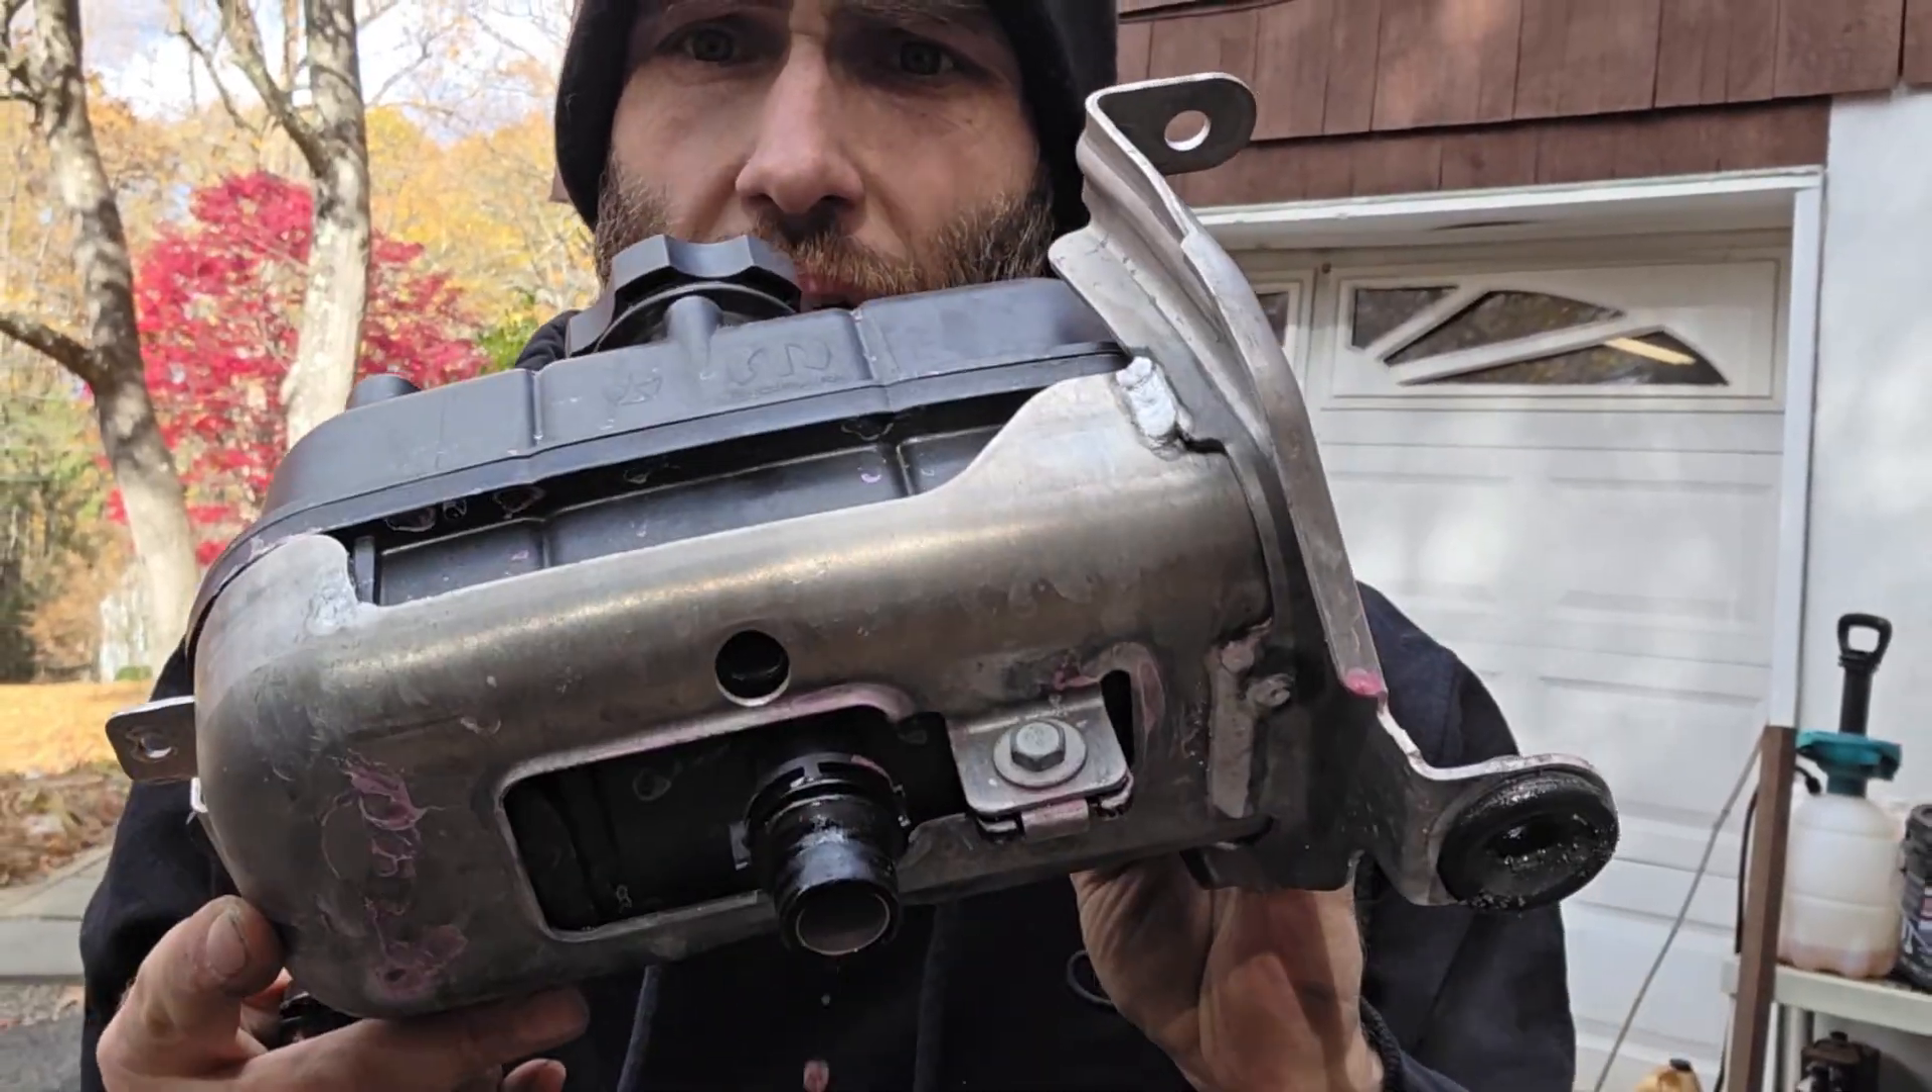Here is the coolant bottle out. You can see it's still attached to this bracket via this one 10 millimeter here.